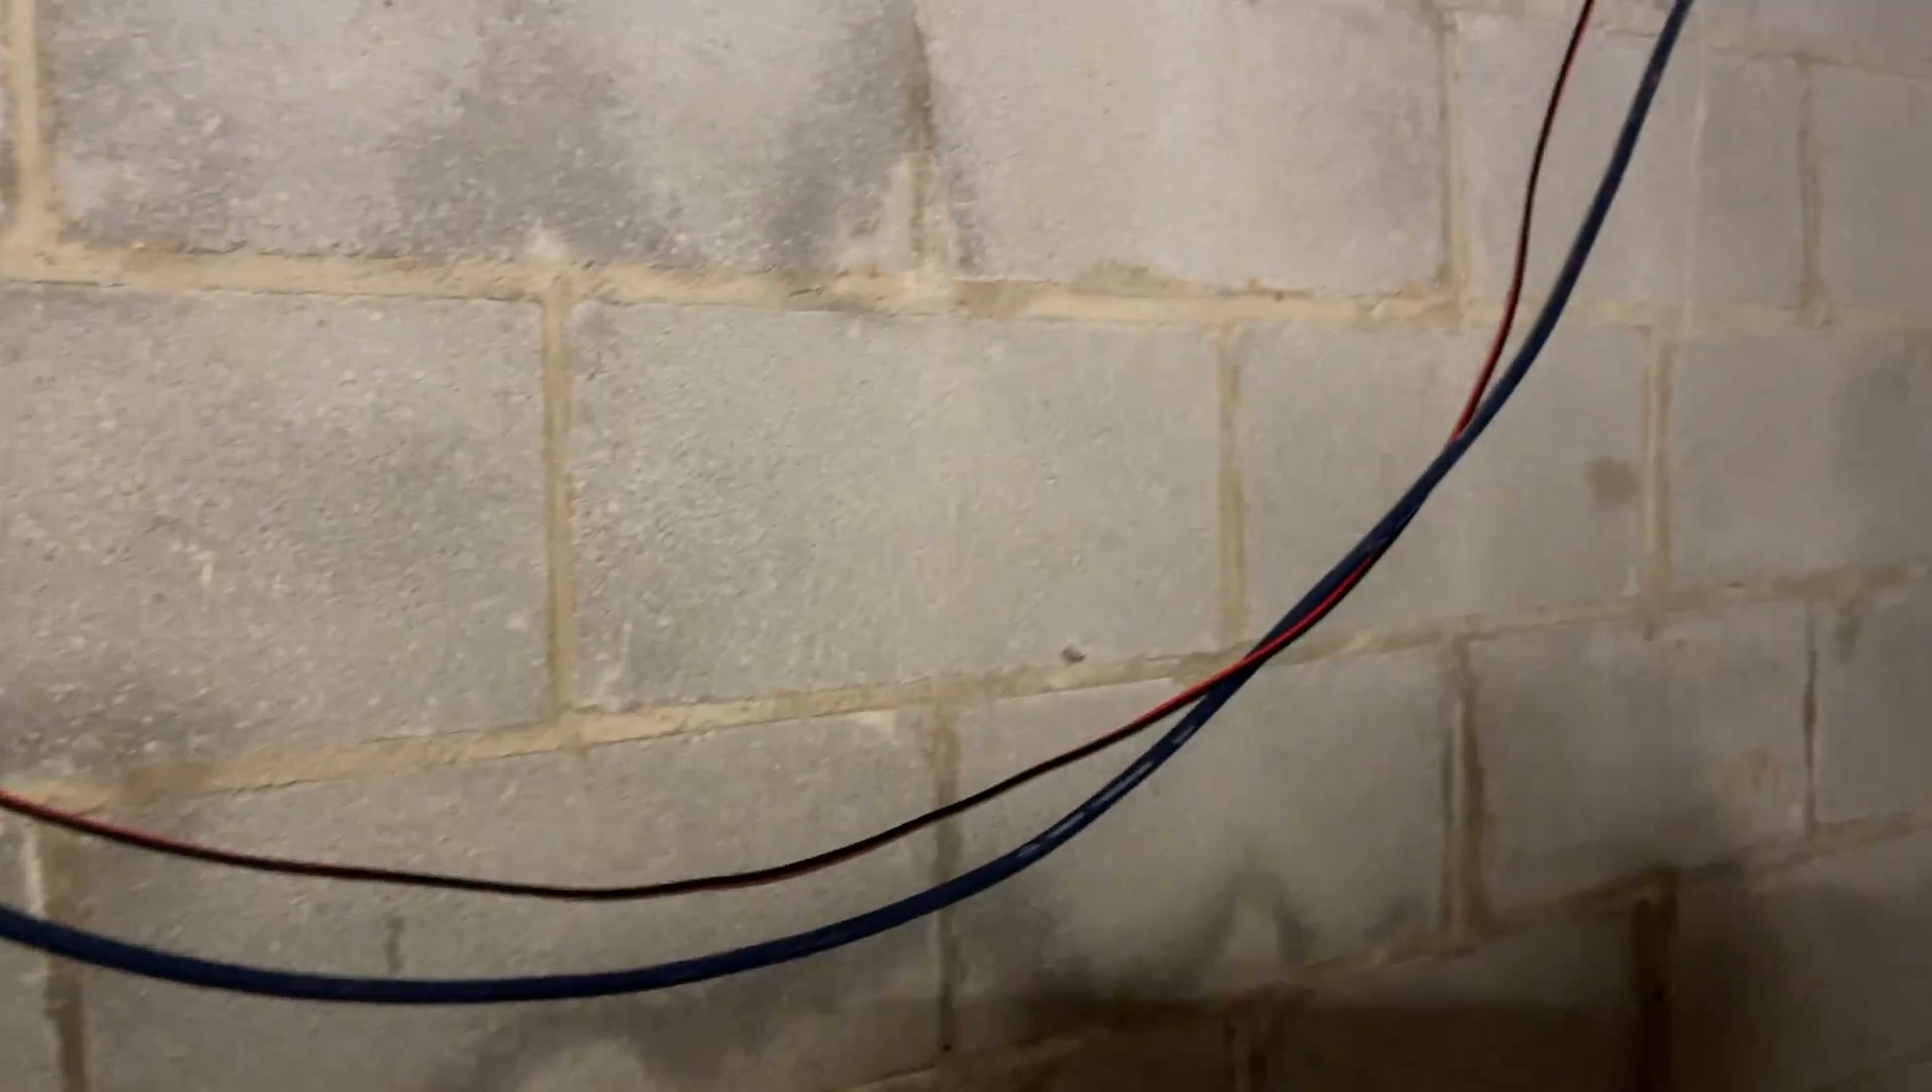Still got to get all these wires tidied up. They're just kind of drooping down.